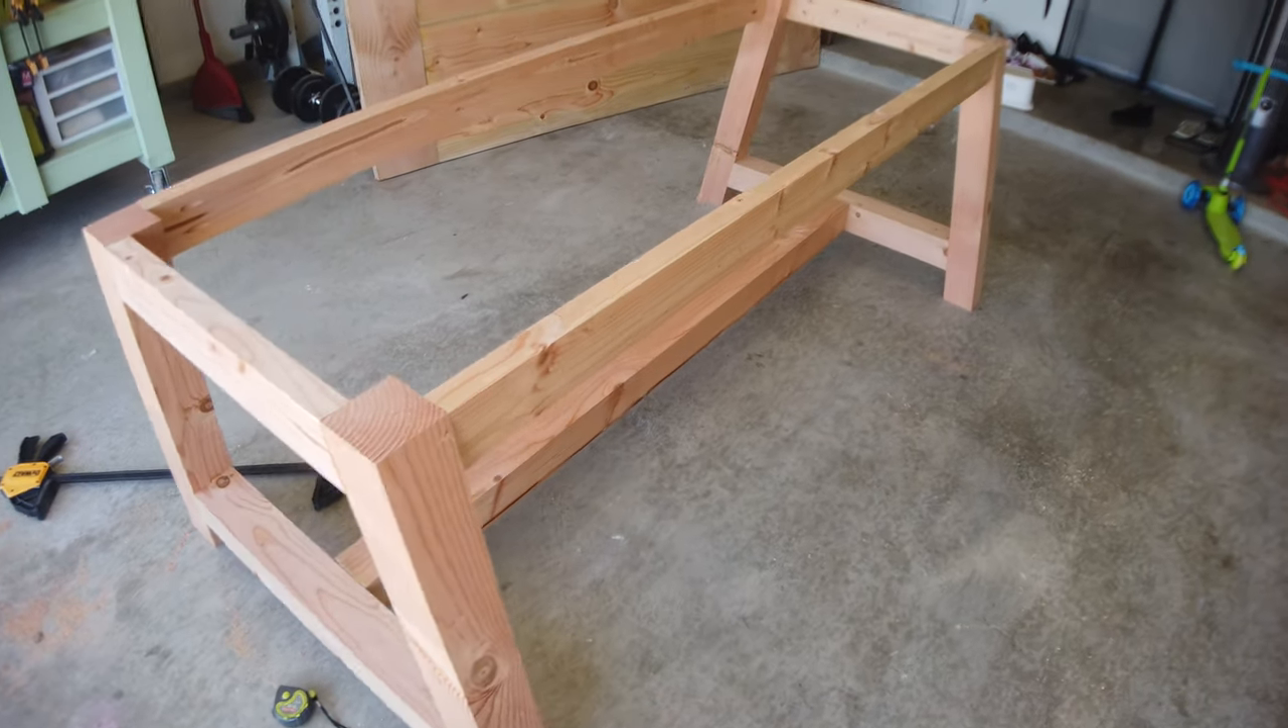This is what the base of the table looks like when it's all put together.